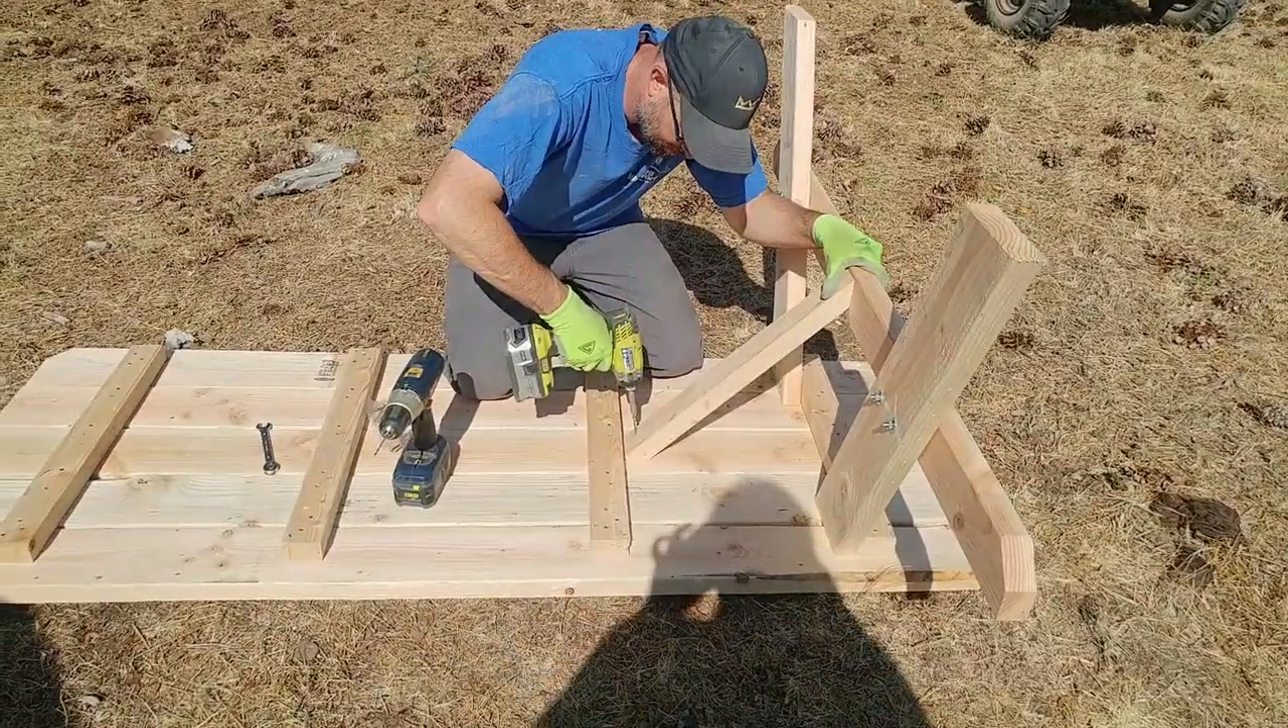And that angle piece just kind of sits right there up against that cleat.